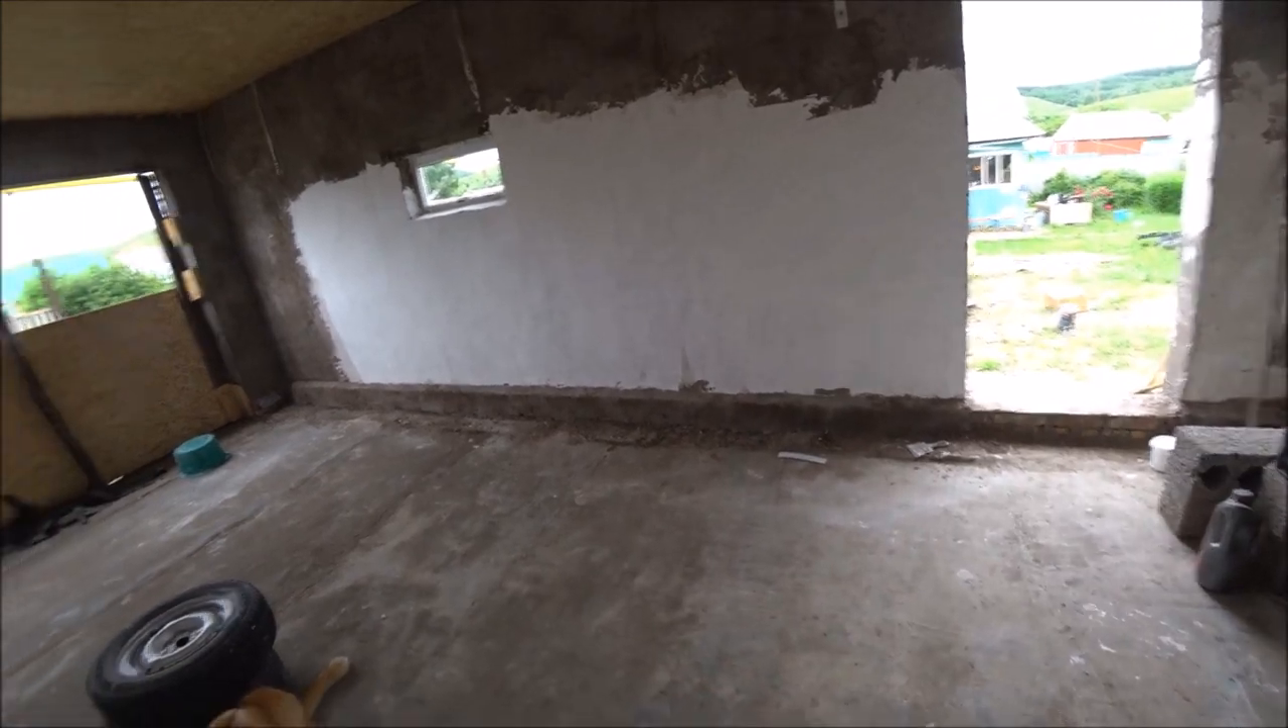Гараж почти готов осталось поставить ворота свет и дверь.